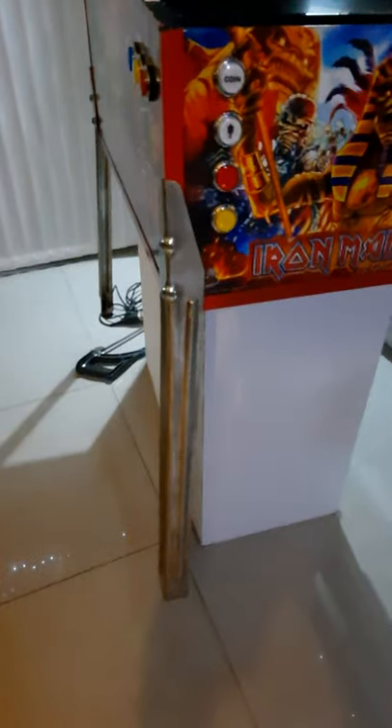Today I've just put these legs on, drilled my finger in the process.